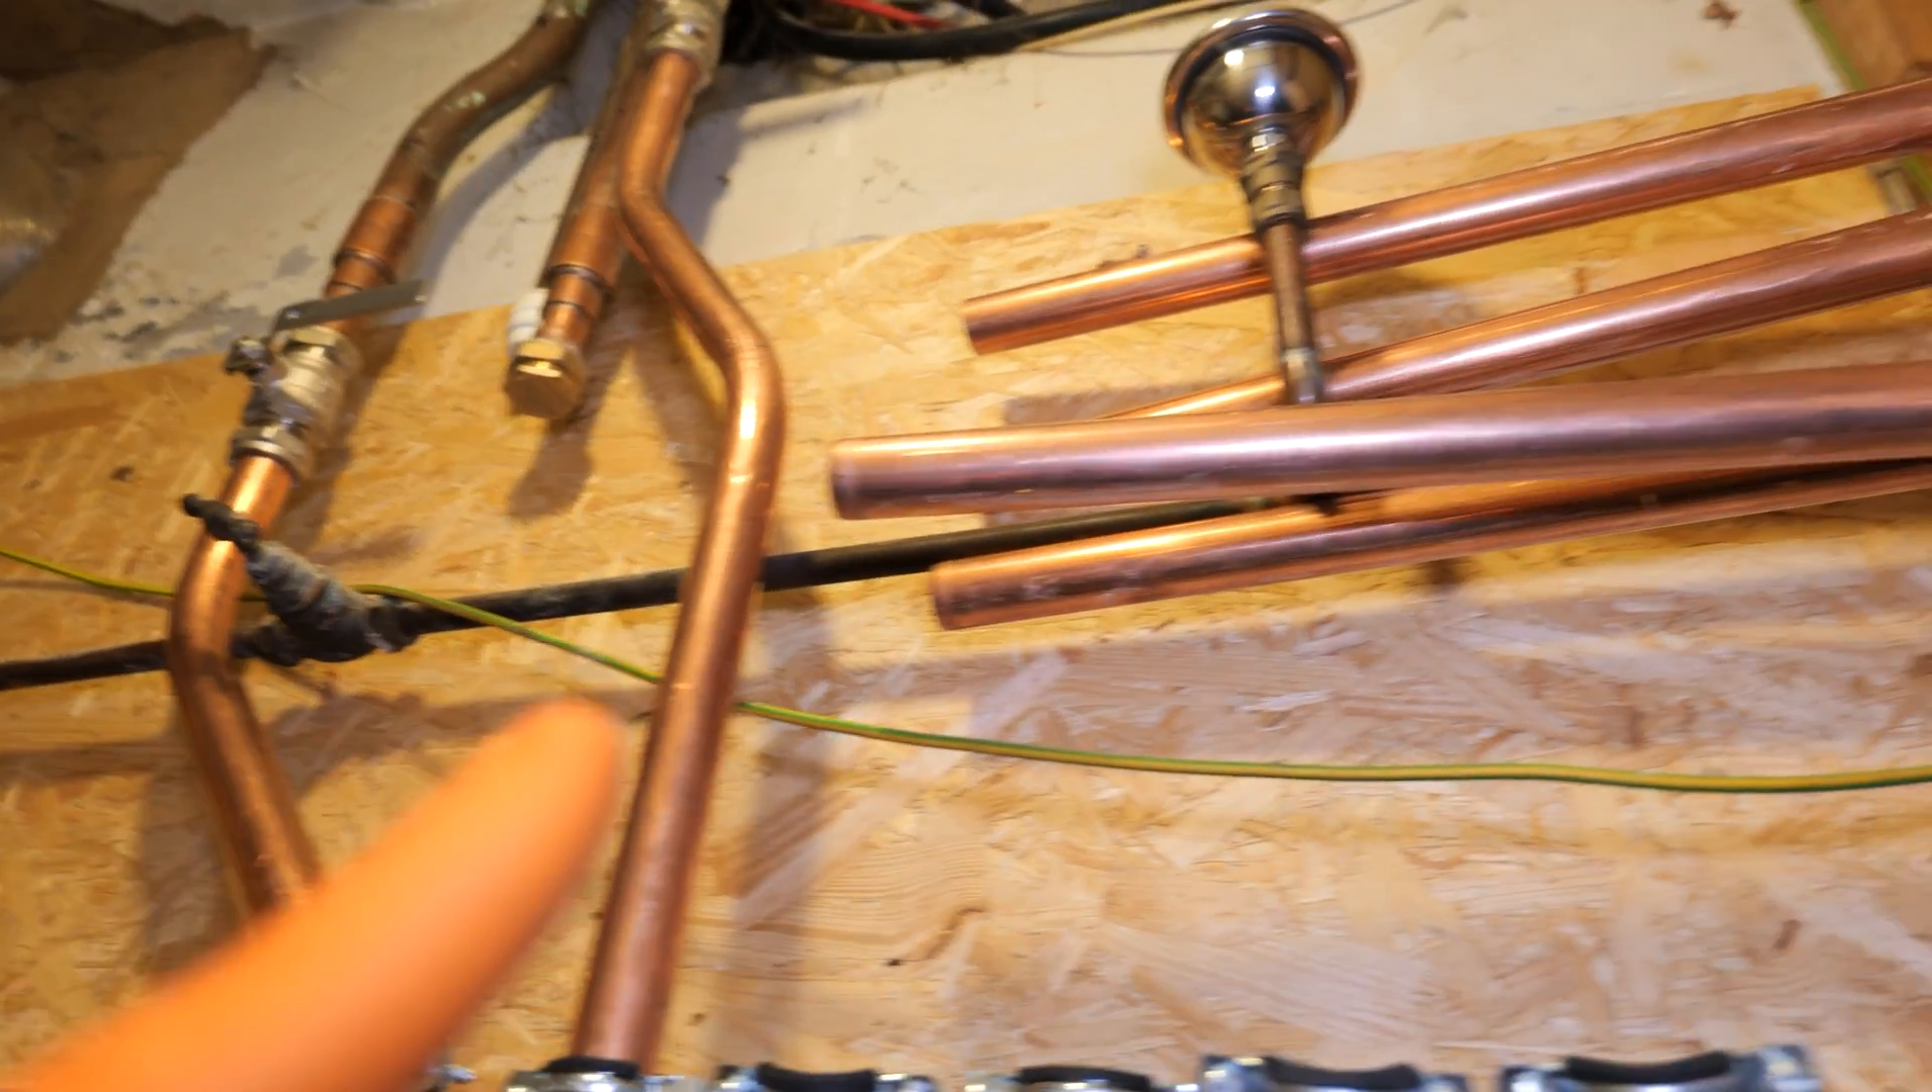I've just started to get some of the pipe work through up here.